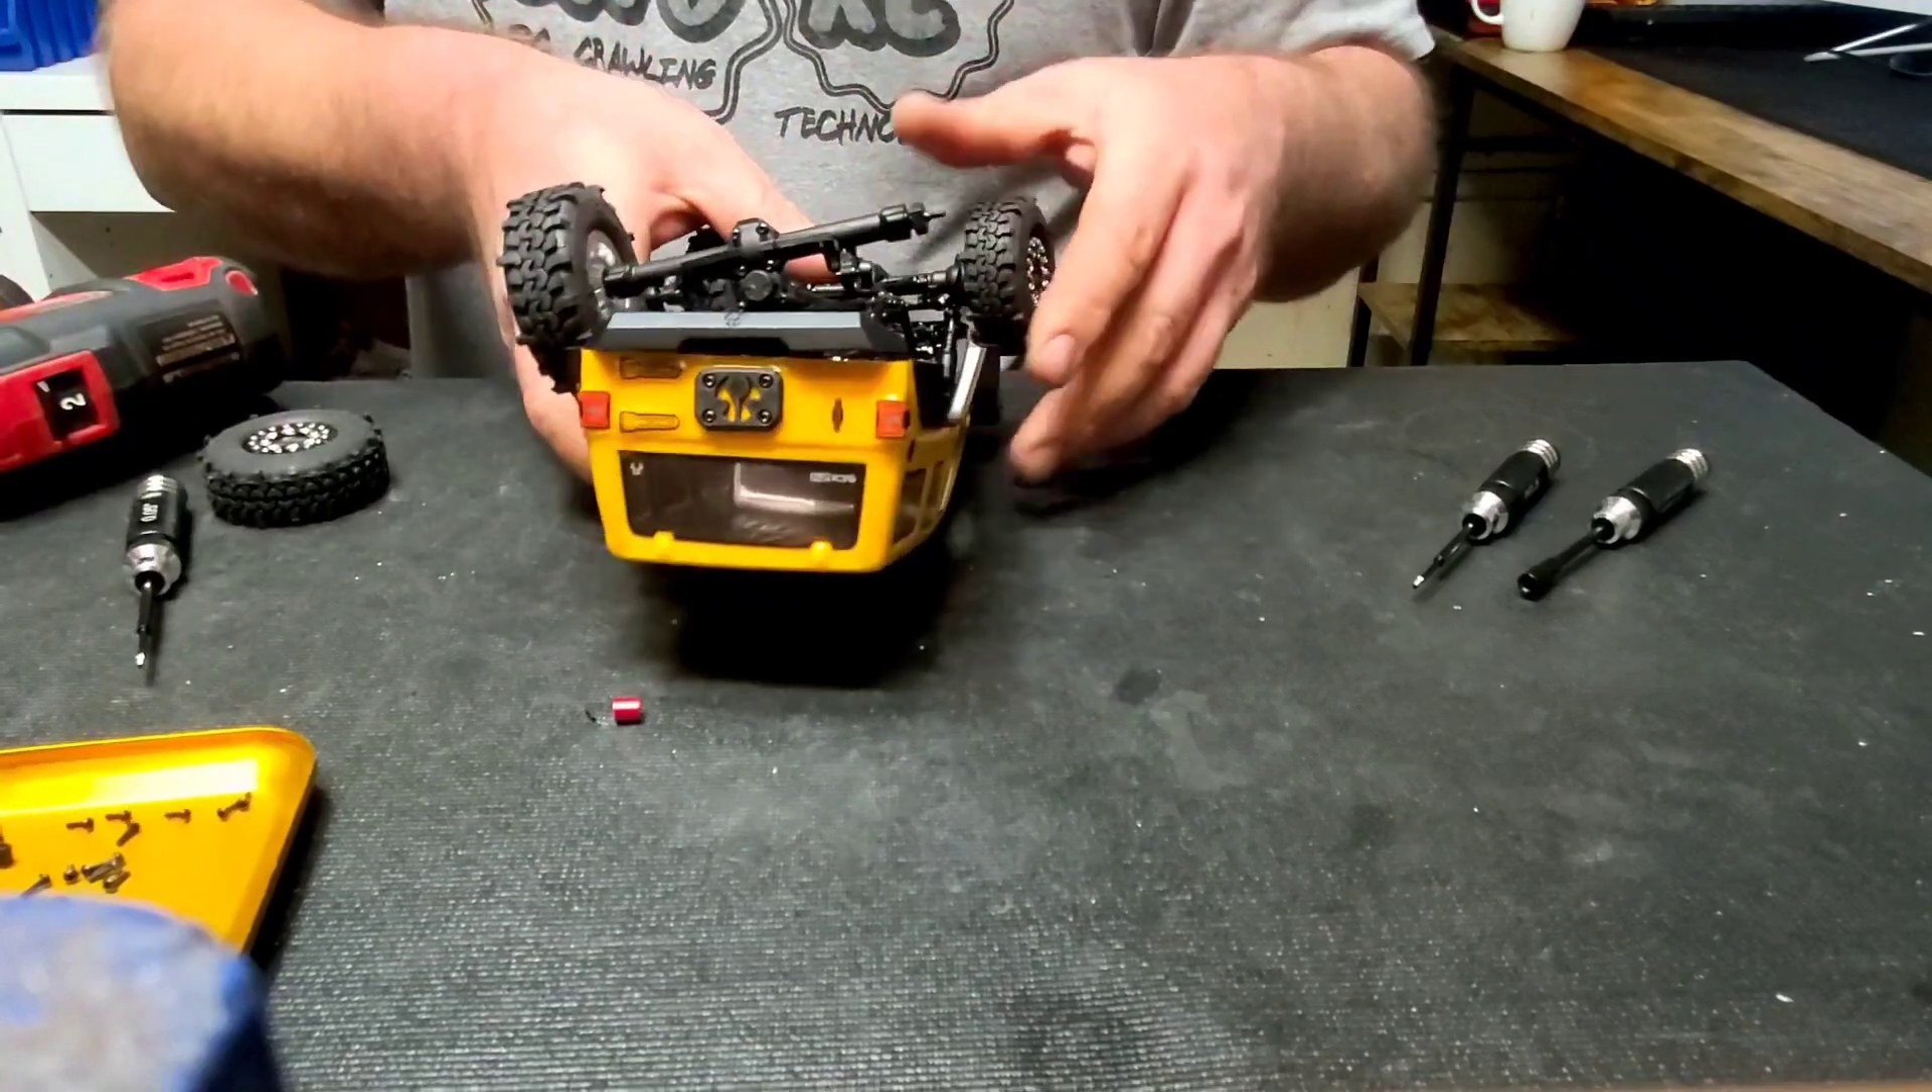Okay, we now have the body on.